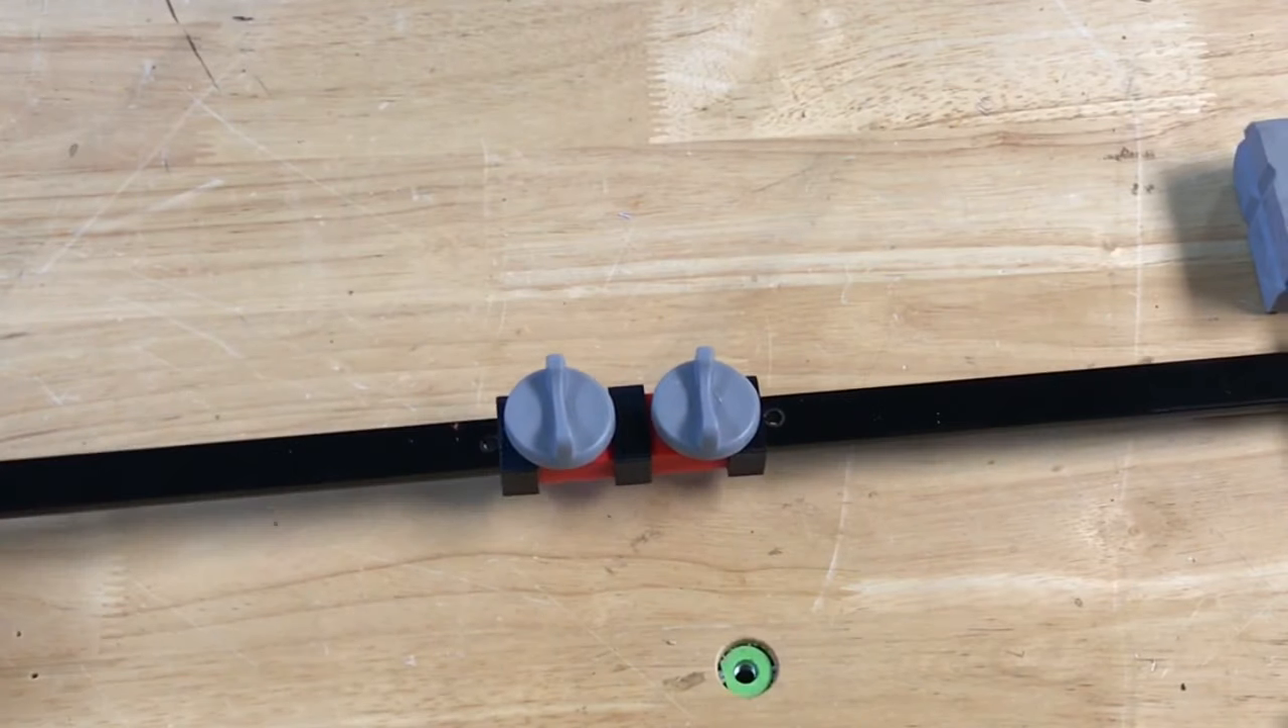Here's the finished new version. You can see the two bolts are in place and the three little pieces are holding it.